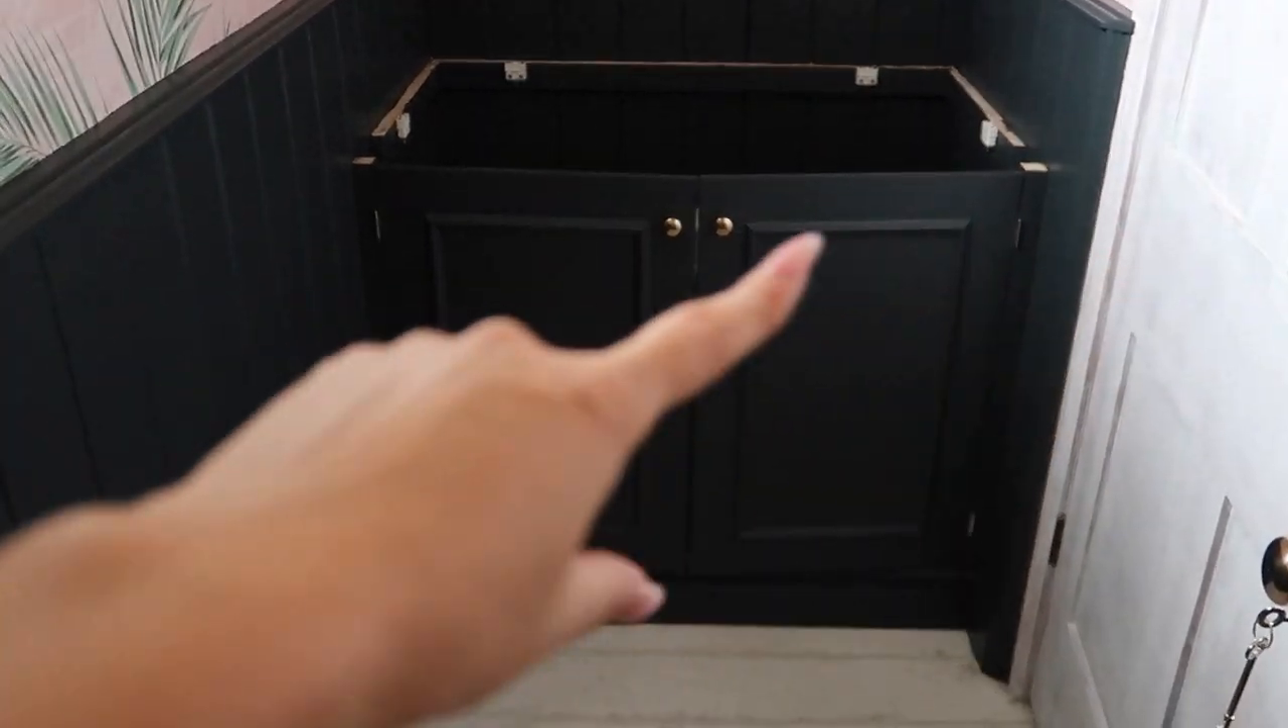When everything was dry, I installed the doors. They are all done and it looks amazing.